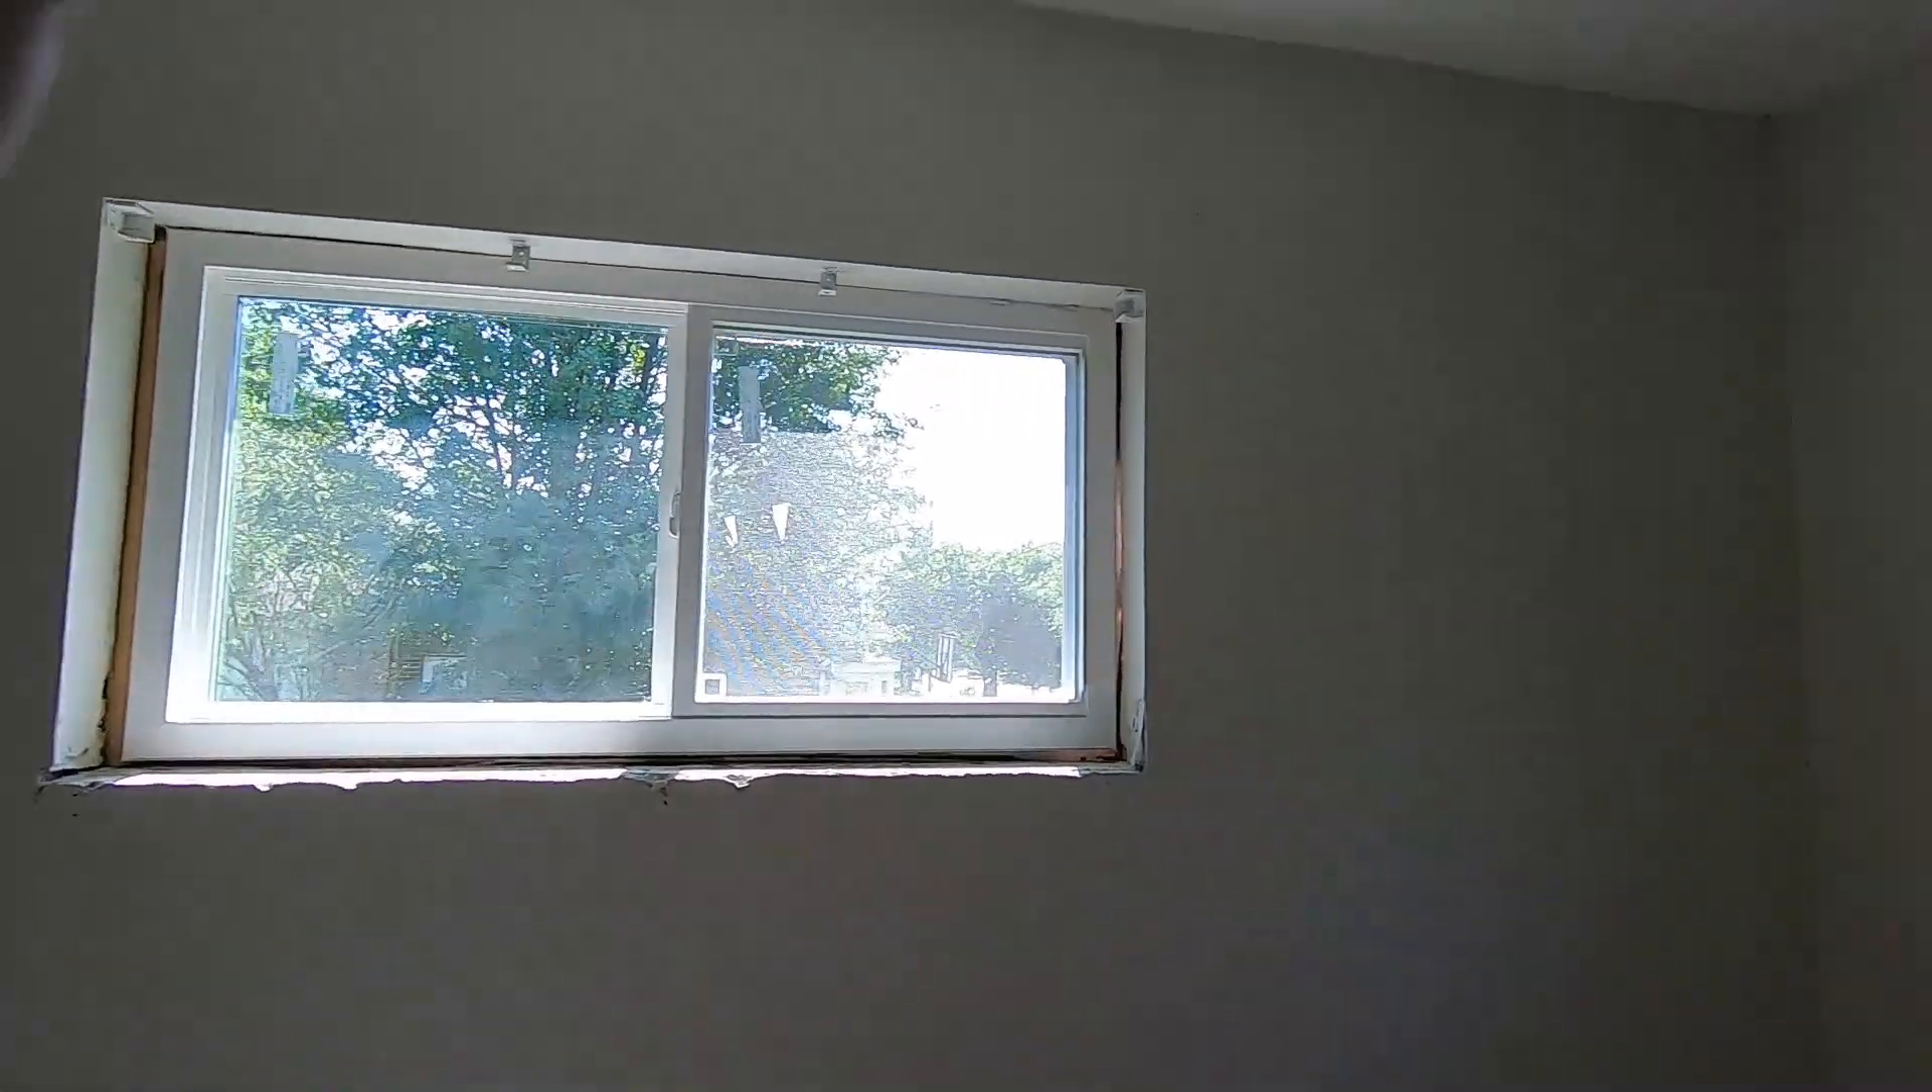Up here in these windows, all along the bottom and the sides and all that up through there, they still got to trim all that in. Get it all ready. This one over here, it's ready to be trimmed in and everything.